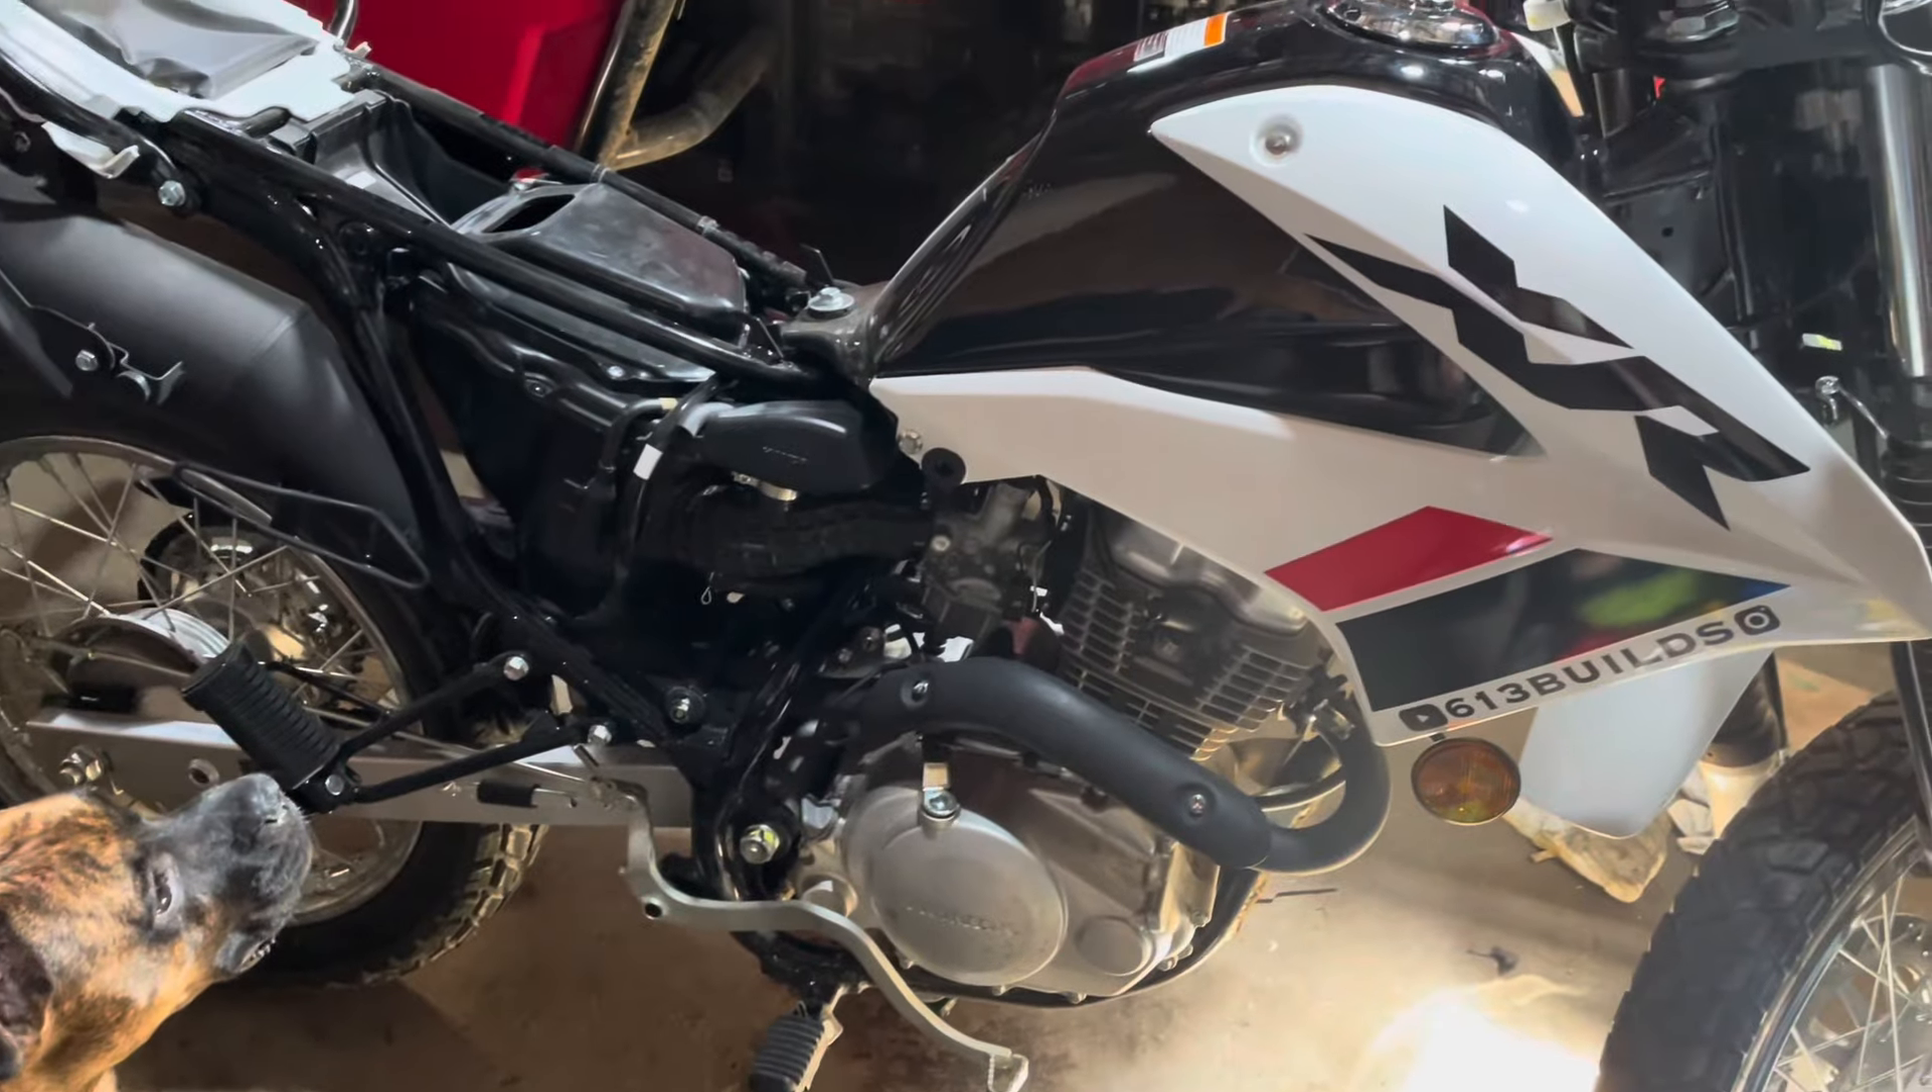All right we got the seat off.